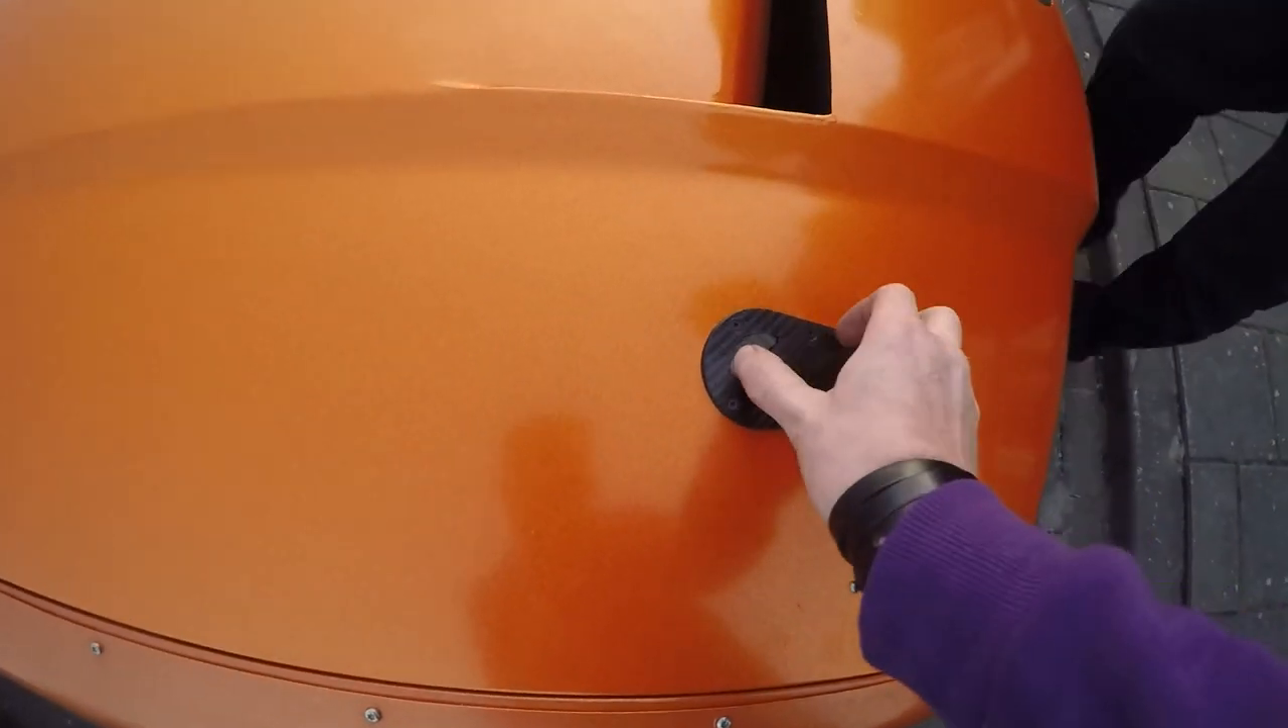Here we have it, the final result. Hood latches are in.